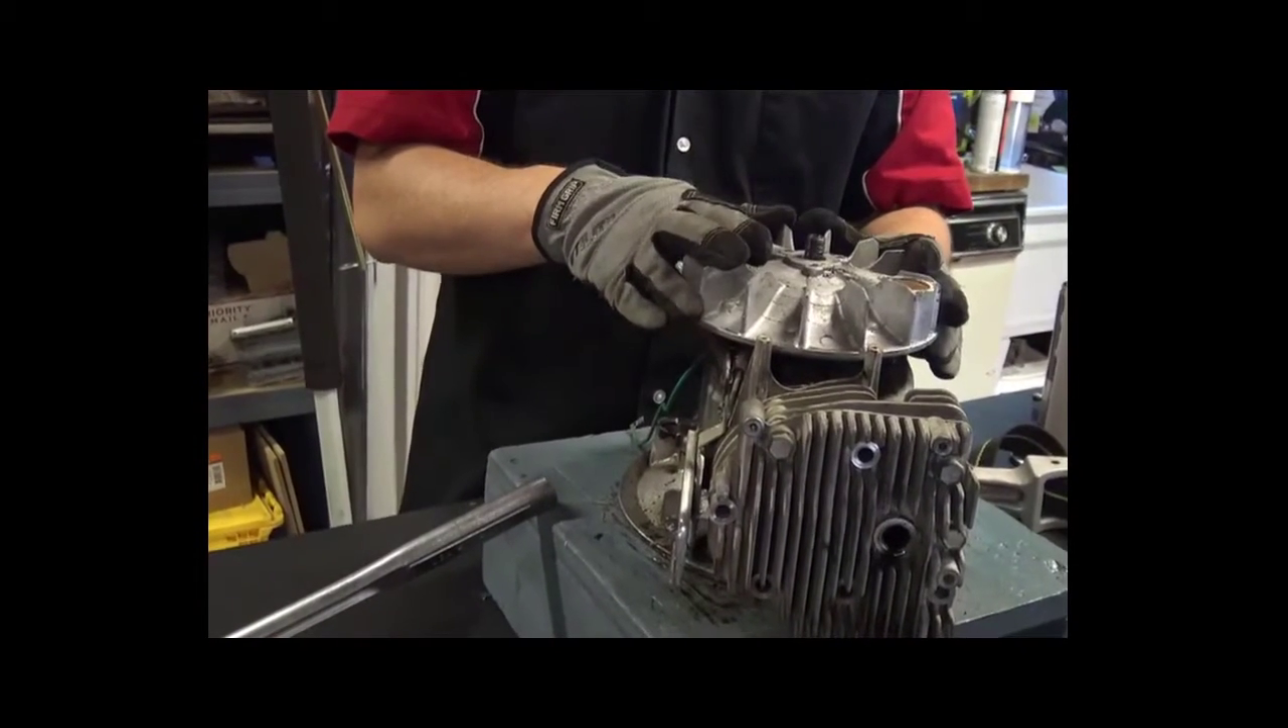We're not out of the woods yet though. We have to get the flywheel off of the end of the crankshaft.